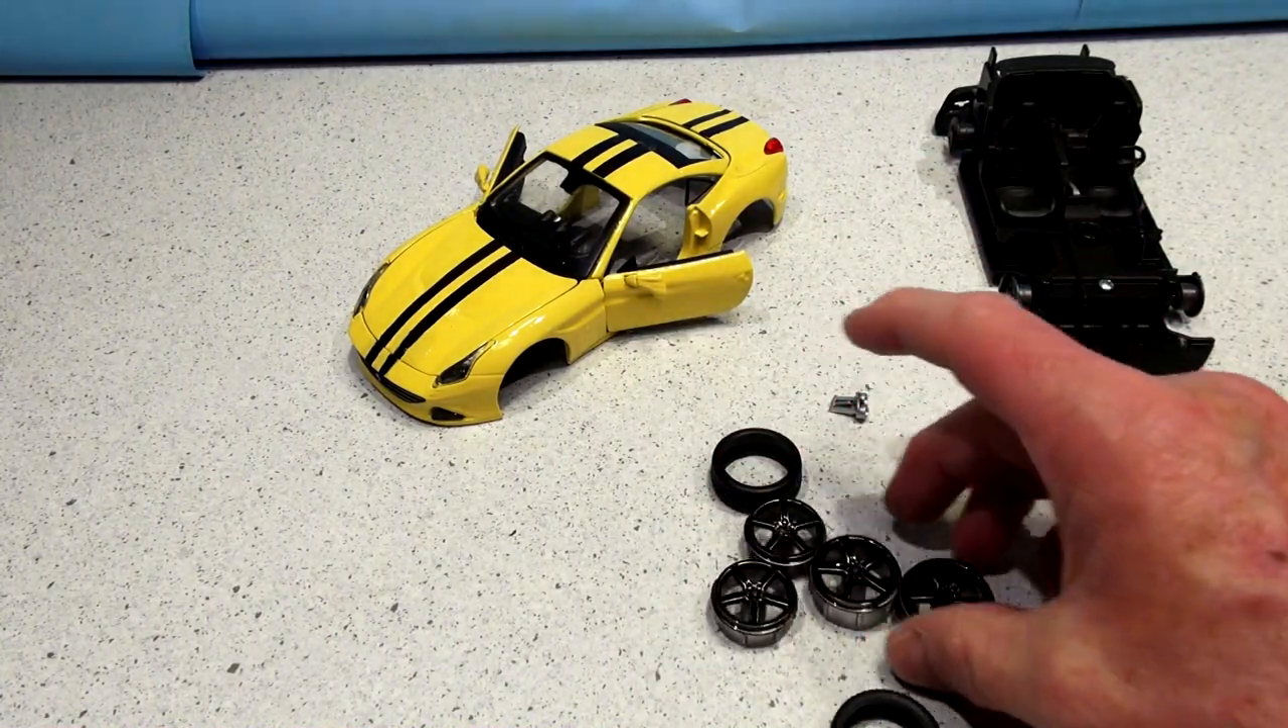Okay there's the four wheels off.